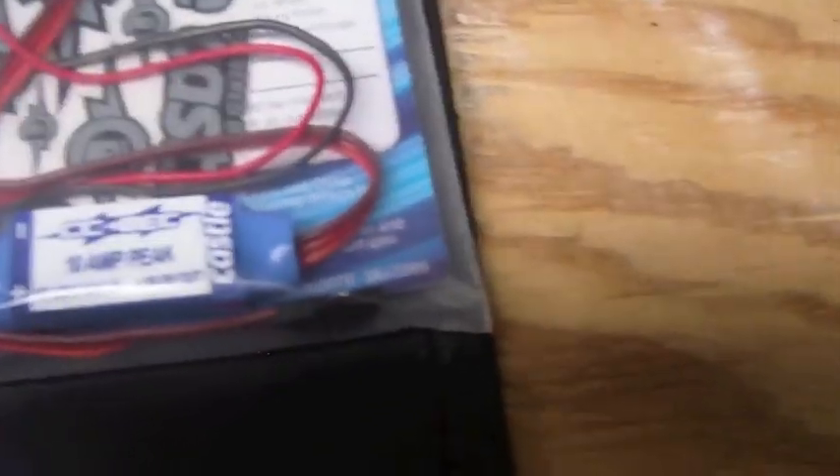Here we have the castle BEC I haven't wired yet.